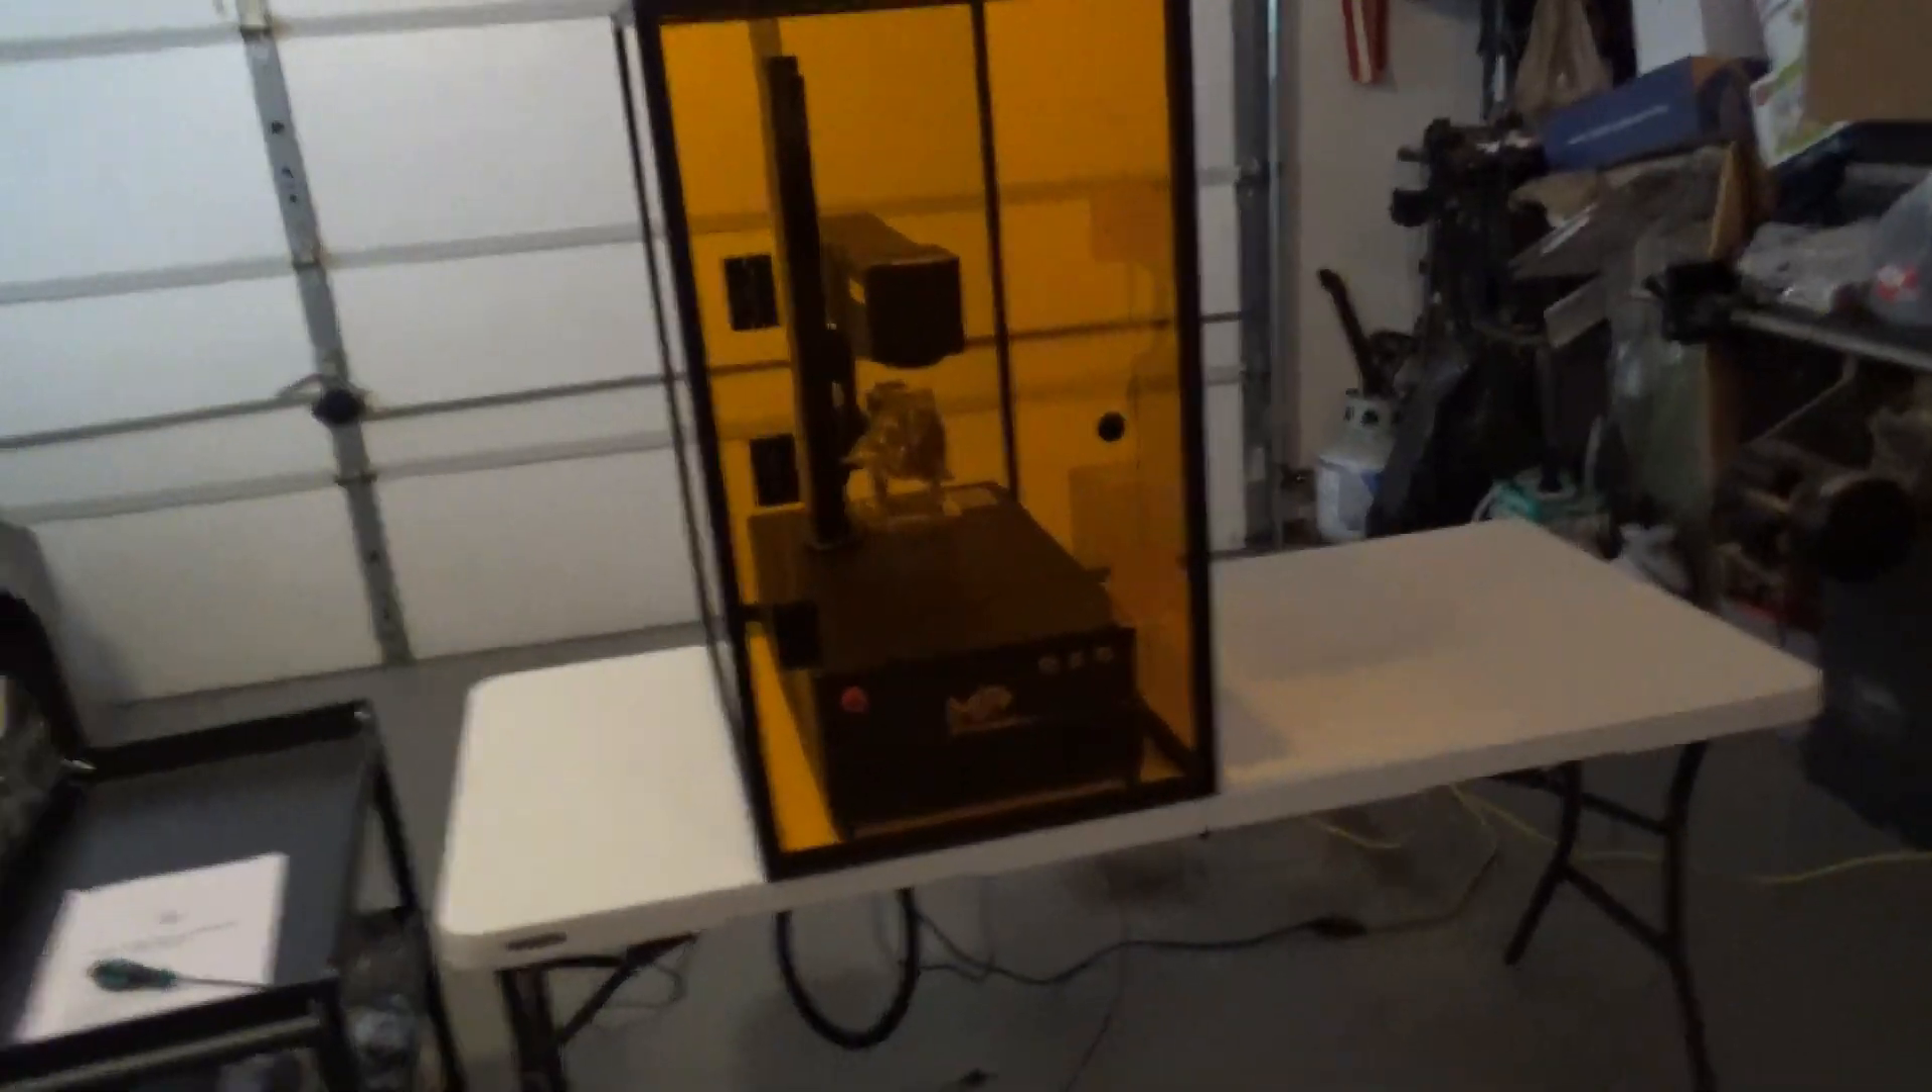I've got the laser sitting in there you can see it fits really well there's some extra space on the sides.